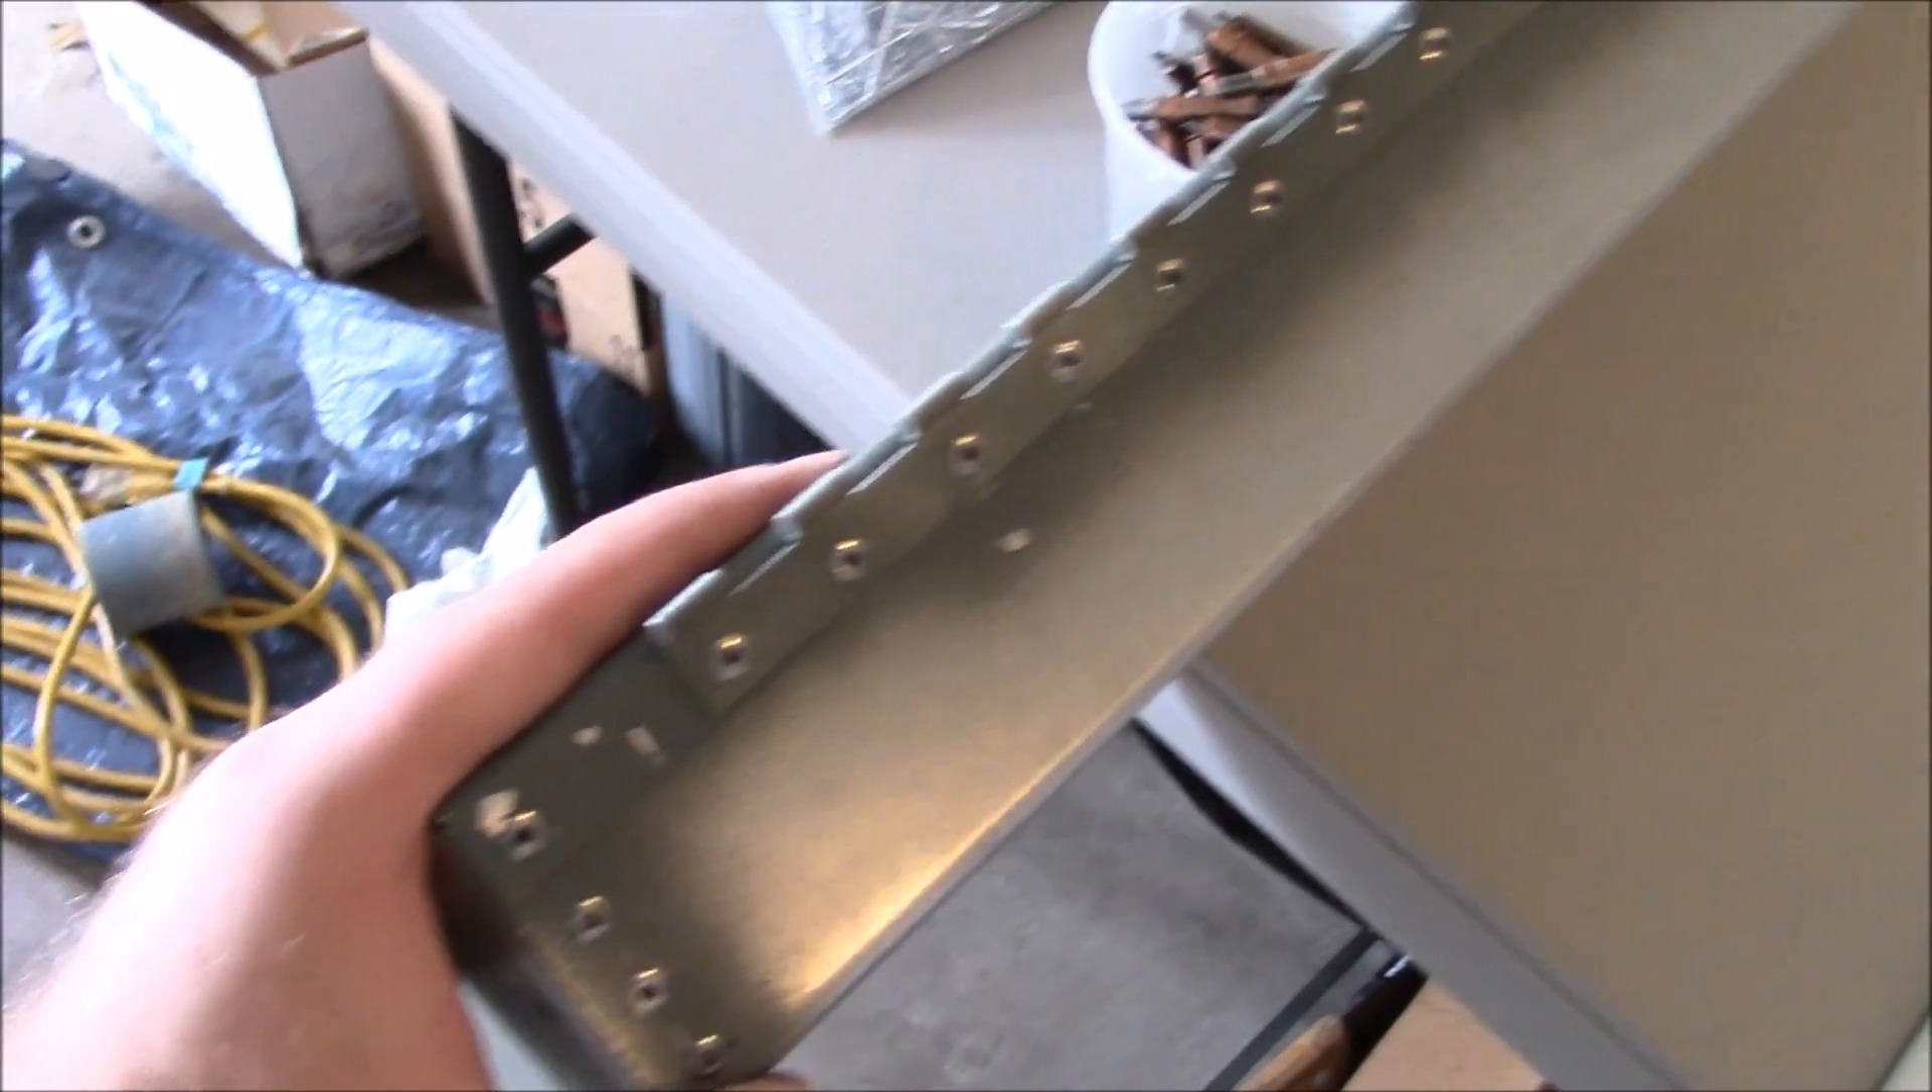Here it is with the hinge riveted on fully.